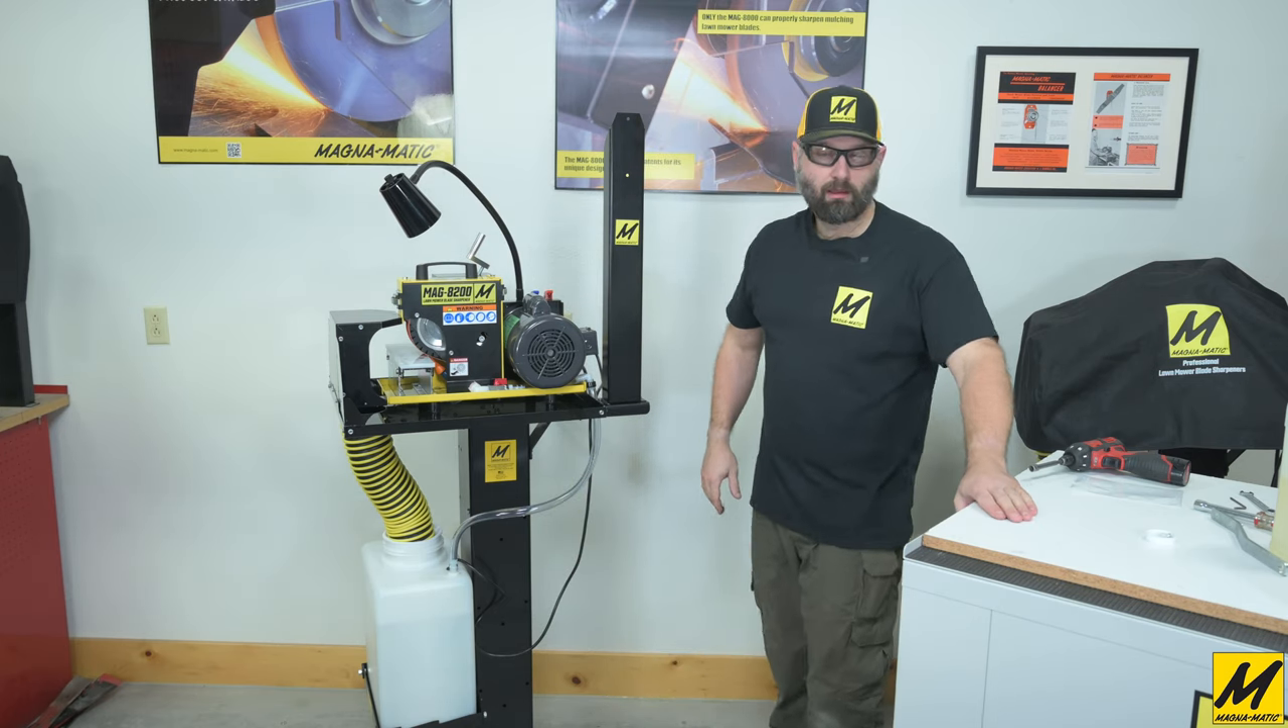We'll place the safety guard back on the front close the clamps and we are now finished installing the water cooling kit or assembling your water cooled mag 8200.